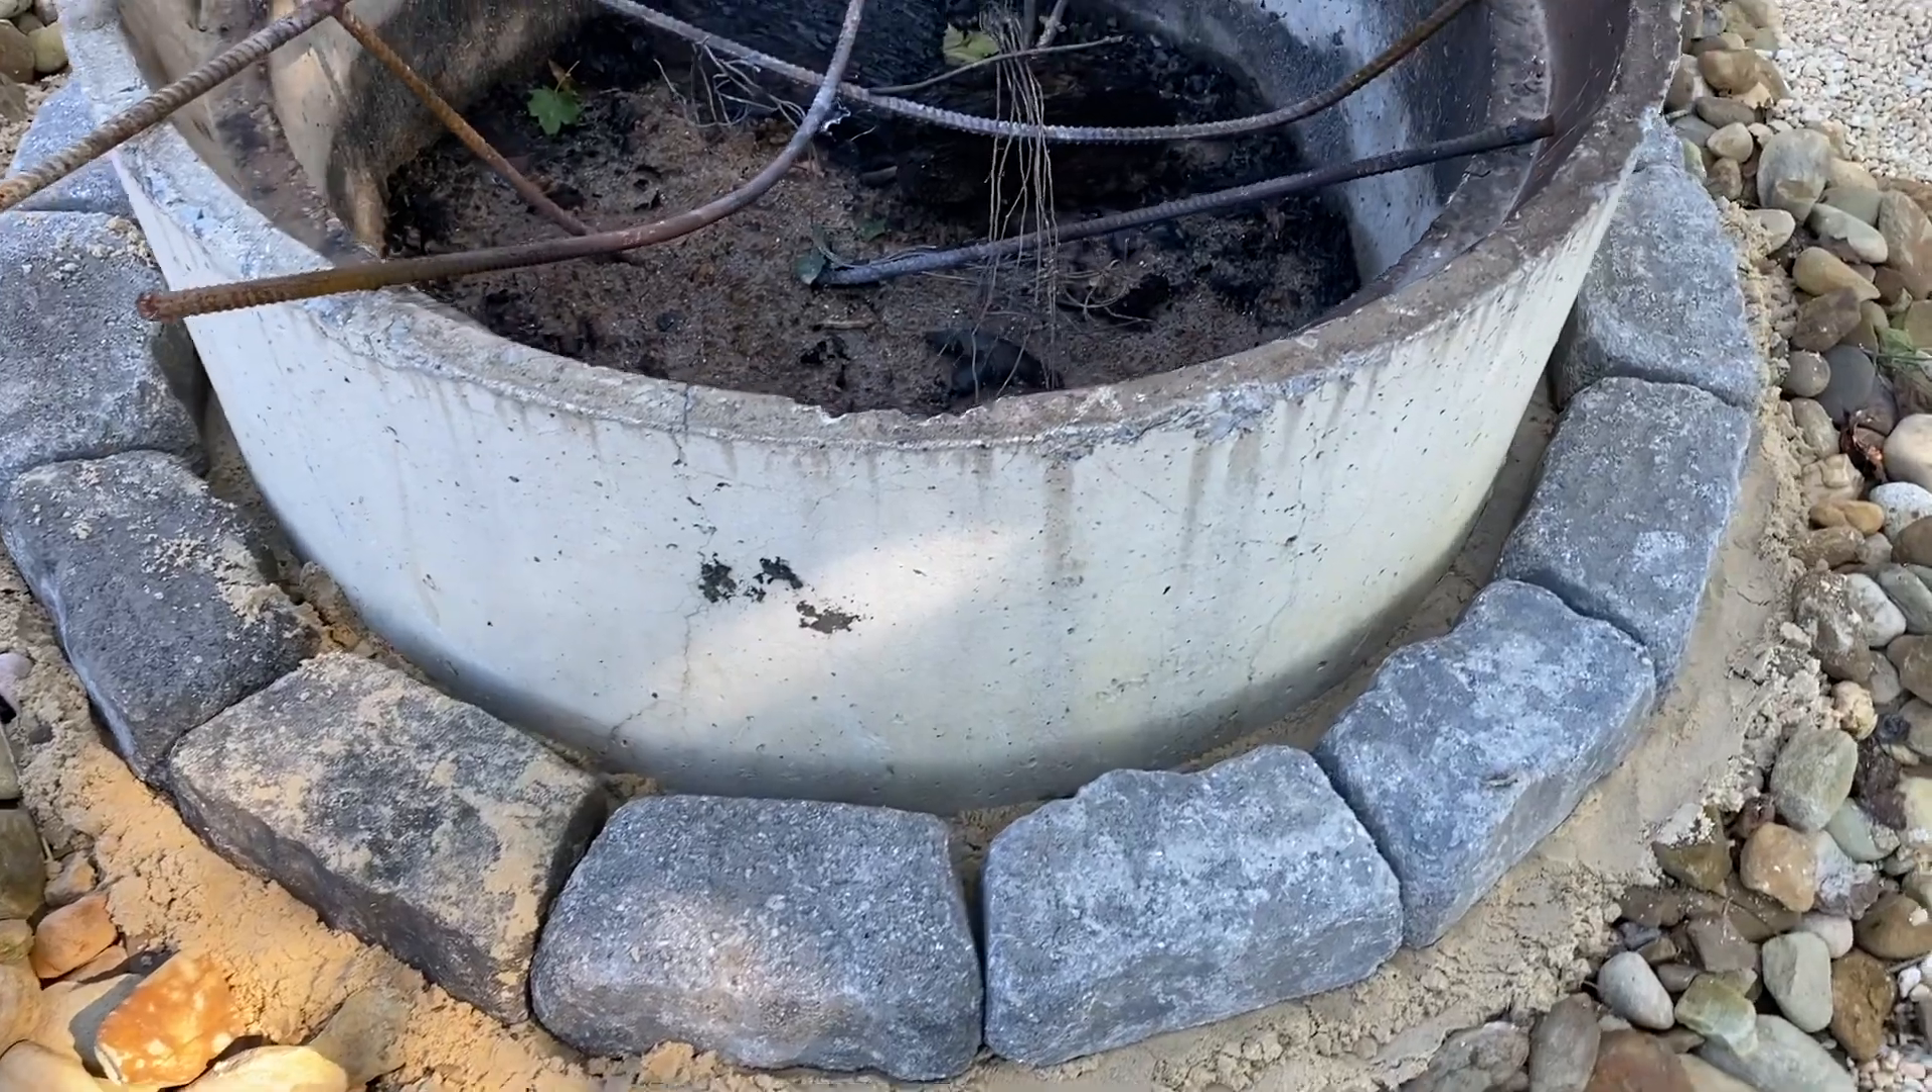So all I had to do is move the block just a little bit away from the concrete and it allowed me to fit everything in perfectly.